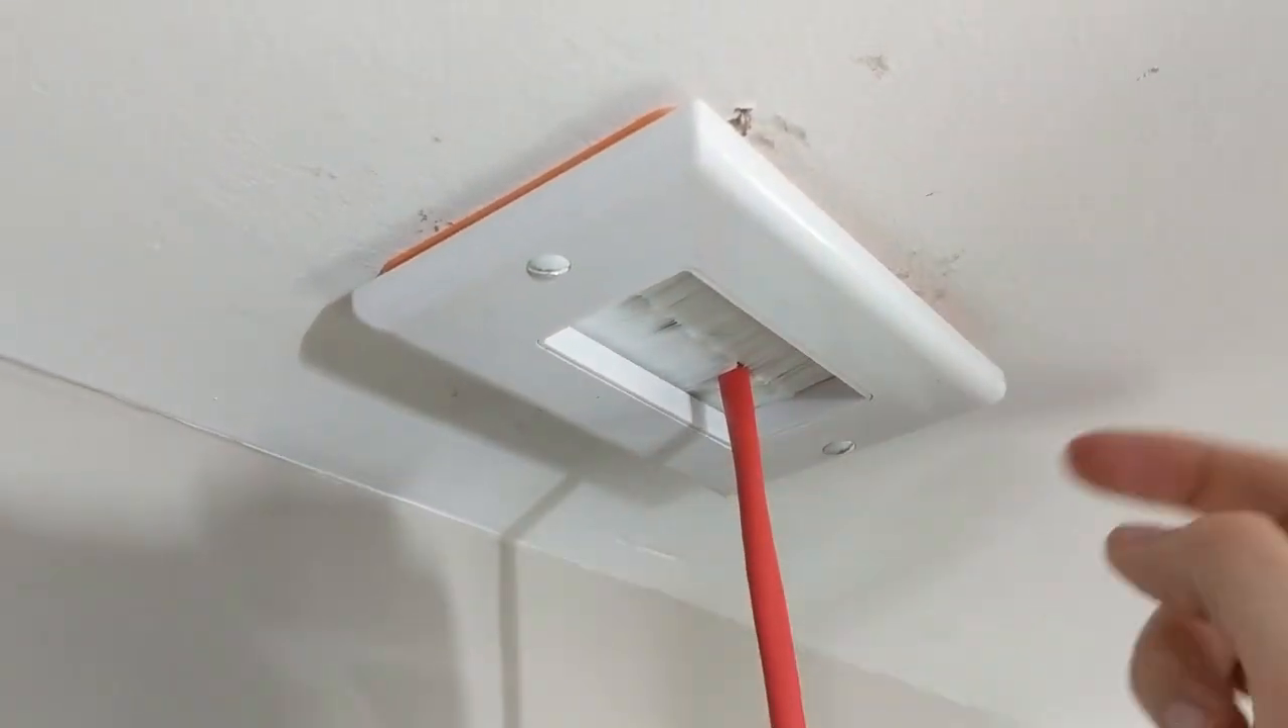This face plate didn't fully fit in it. So now there's a little gap here so it looks a little weird.